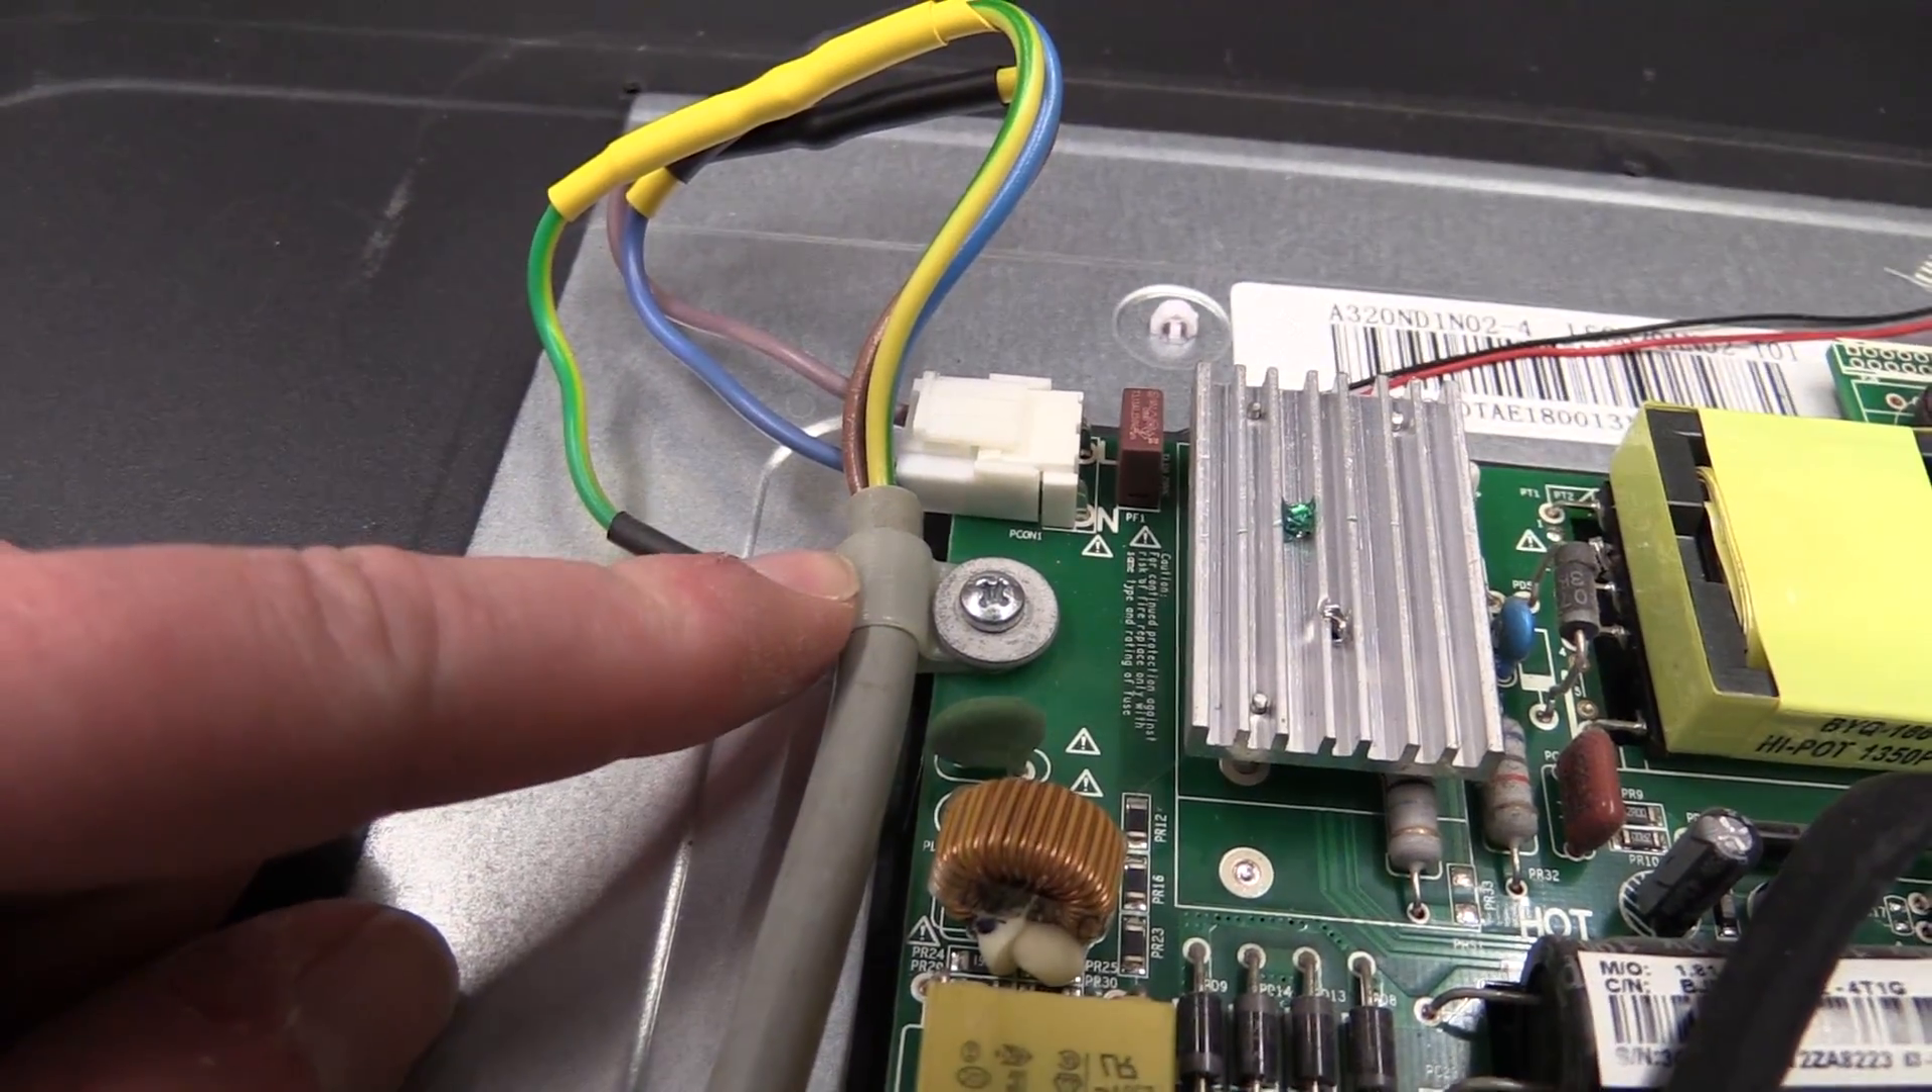I was able to use one of the mounting points of the circuit board for this strain relief.